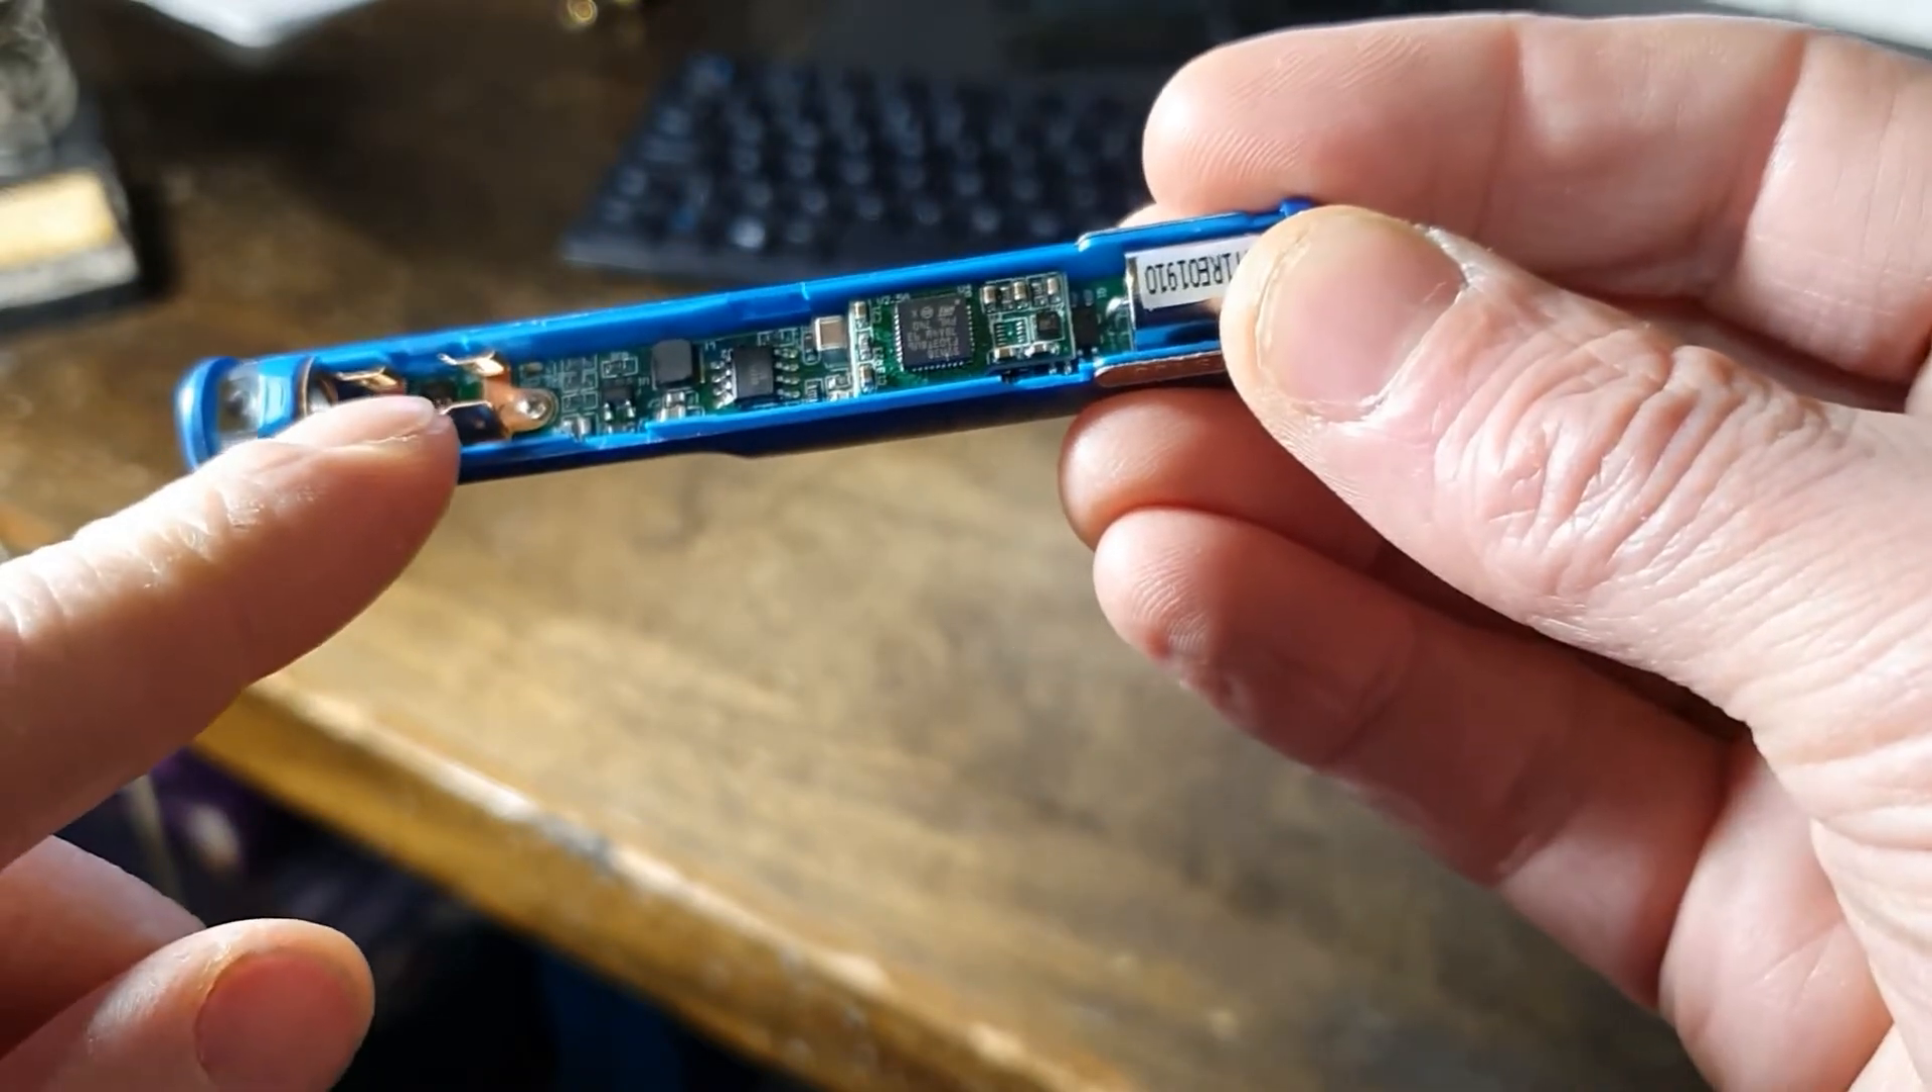All right, so removing the screws and removing the back shows the circuit boards here.